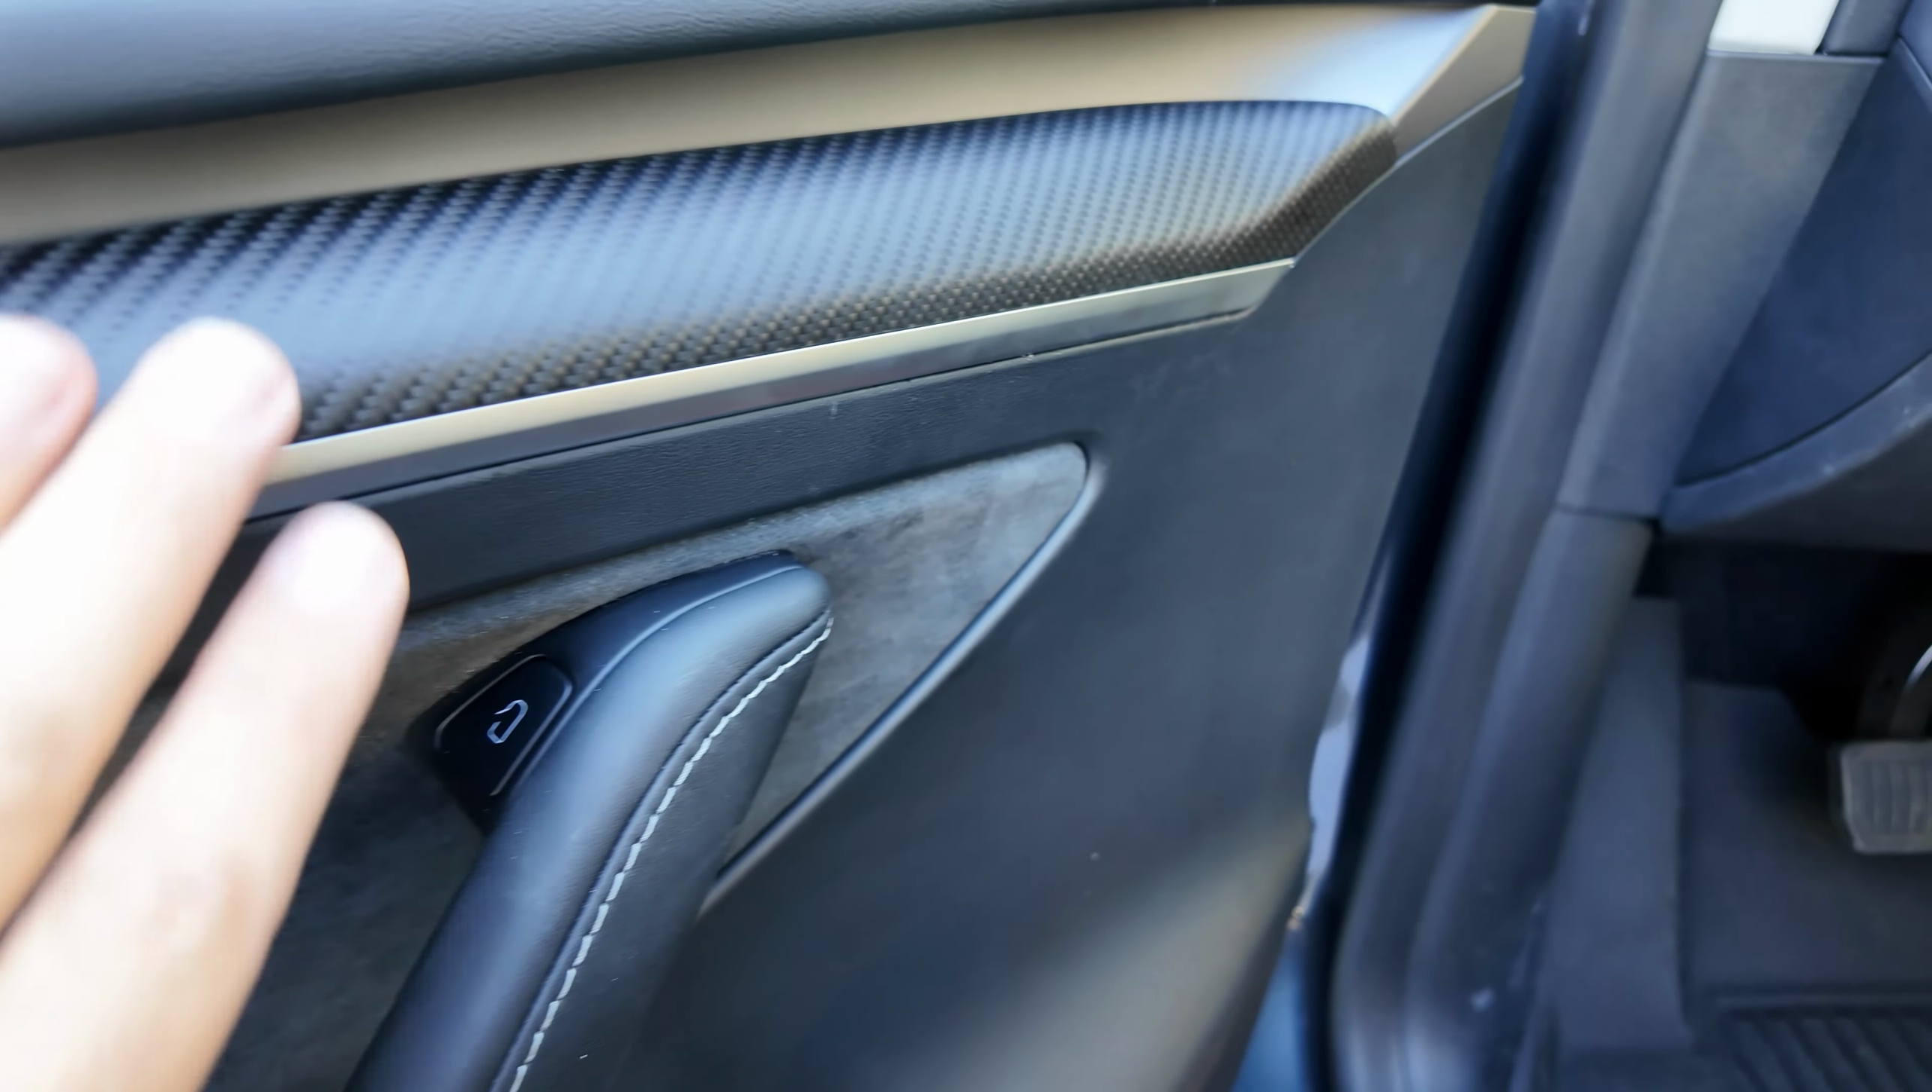And there we have it. And here is the door trim fully installed.